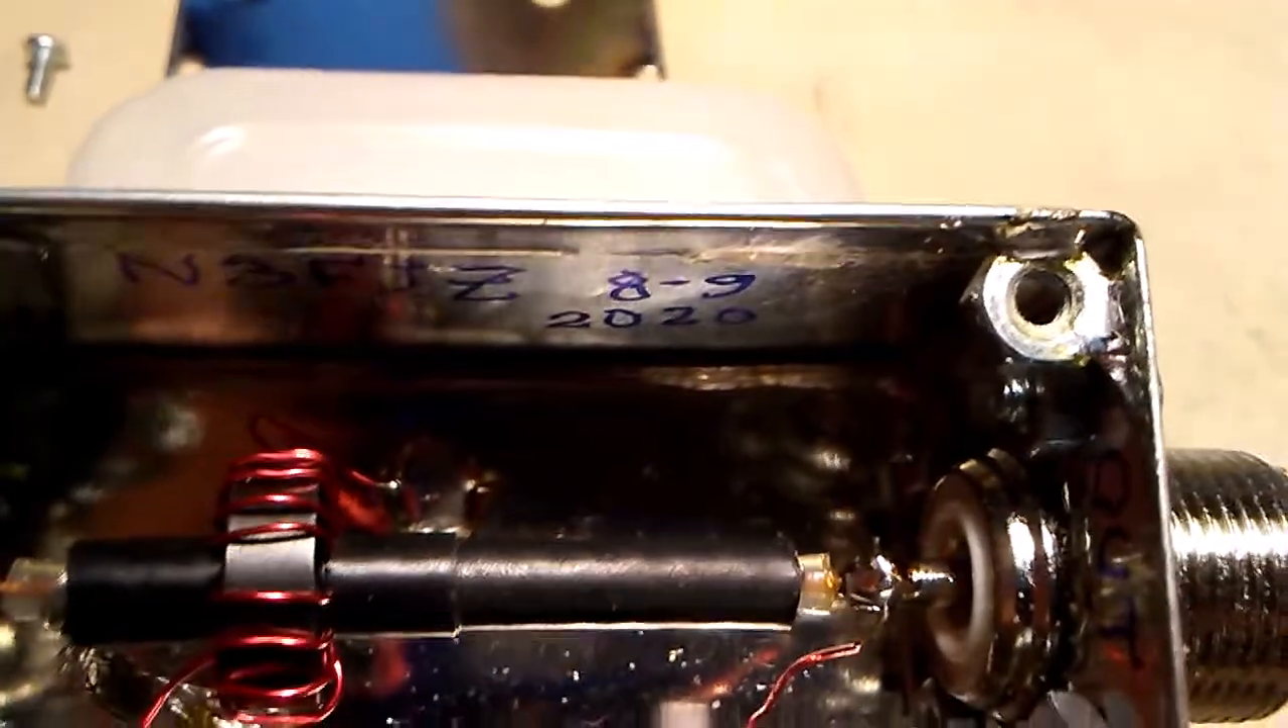And I soldered 440 nuts to the corners, inside corners, which will allow the cover to be attached.